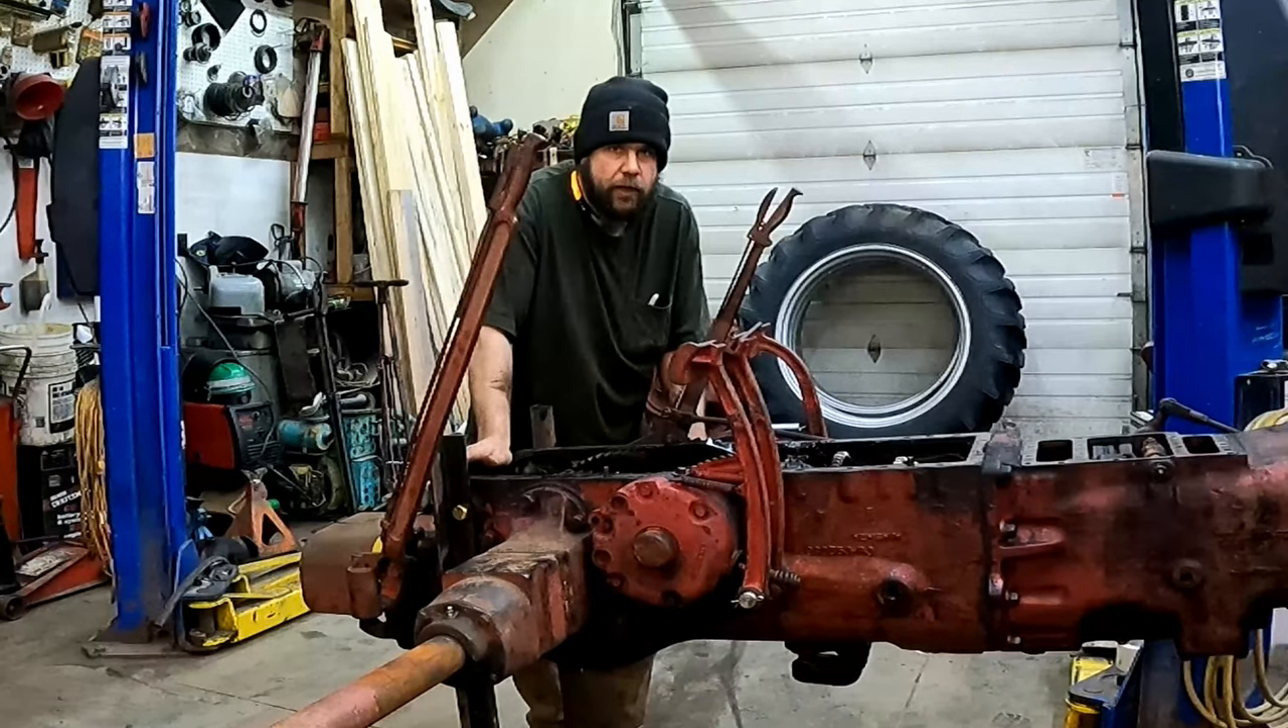I went ahead and took the tires and the cast centers off.